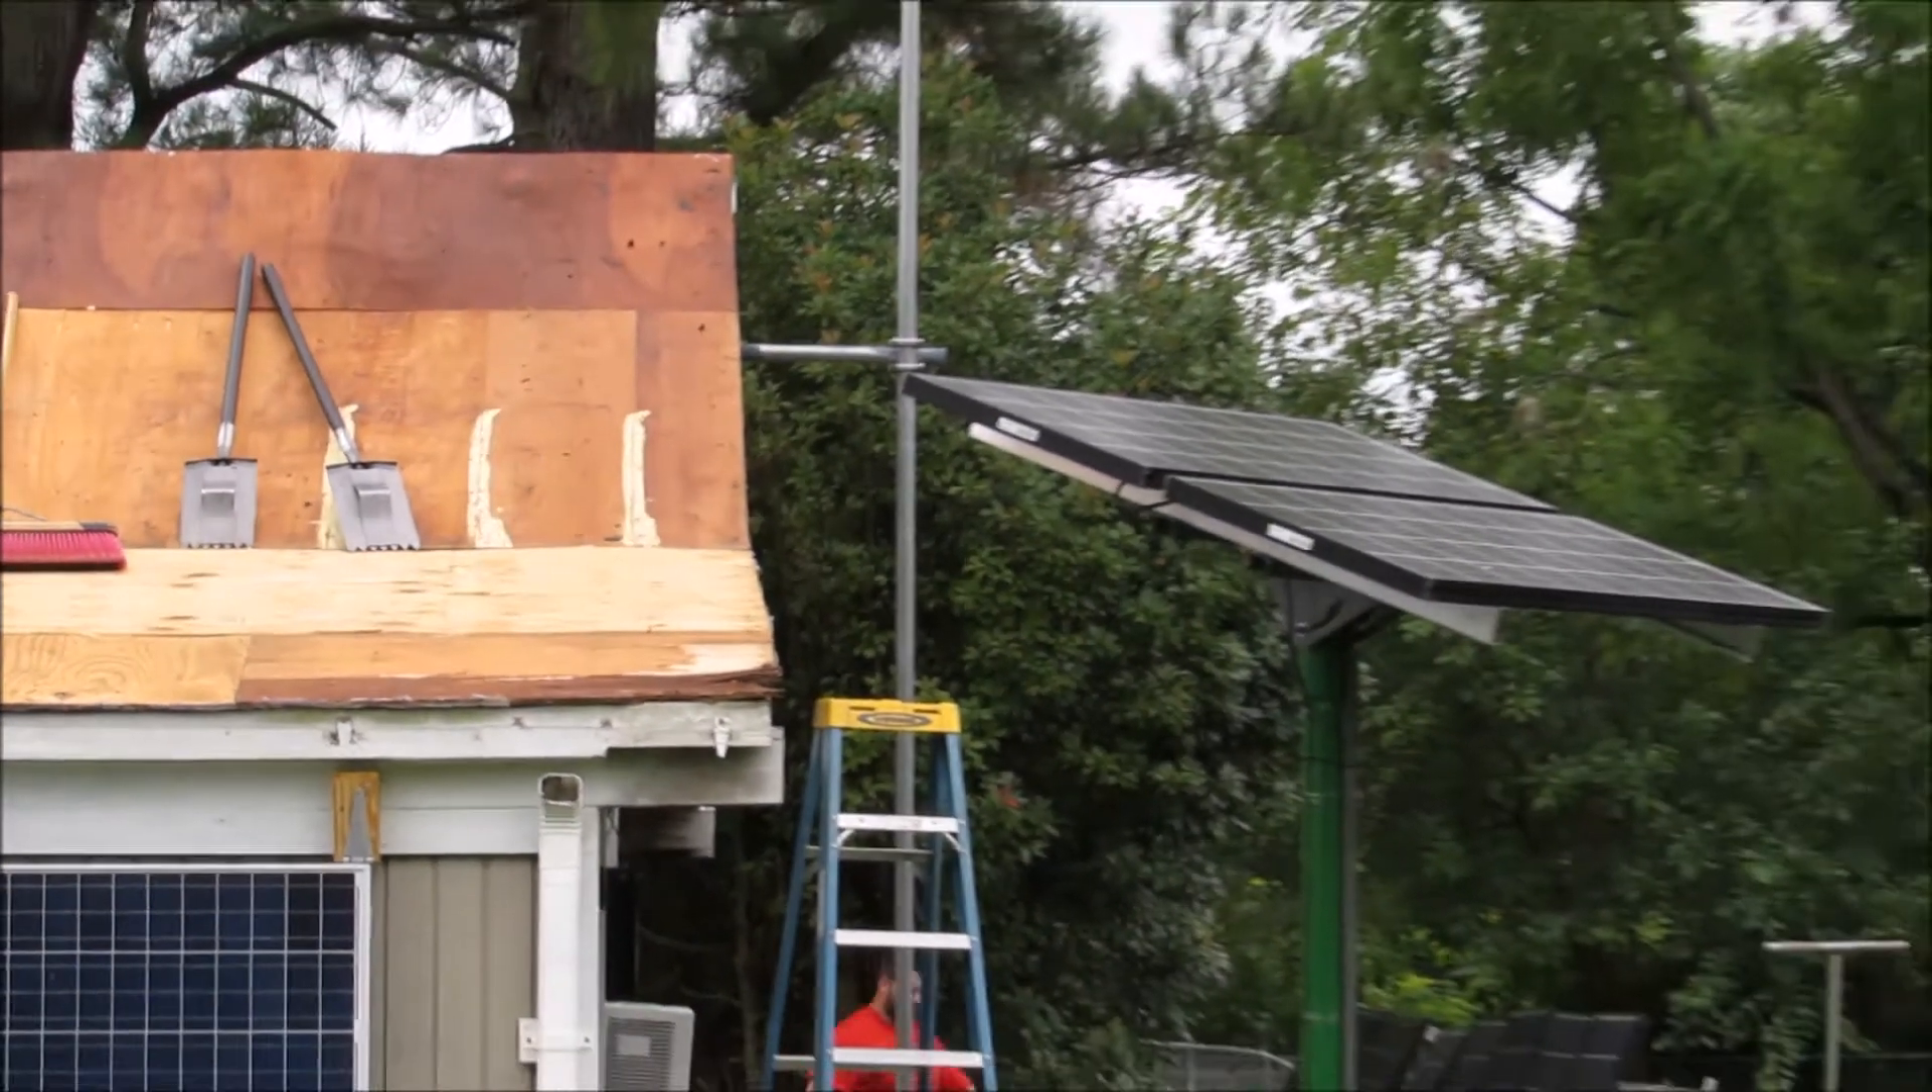But so far we got the roof off. The shingles and the solar panels are off.